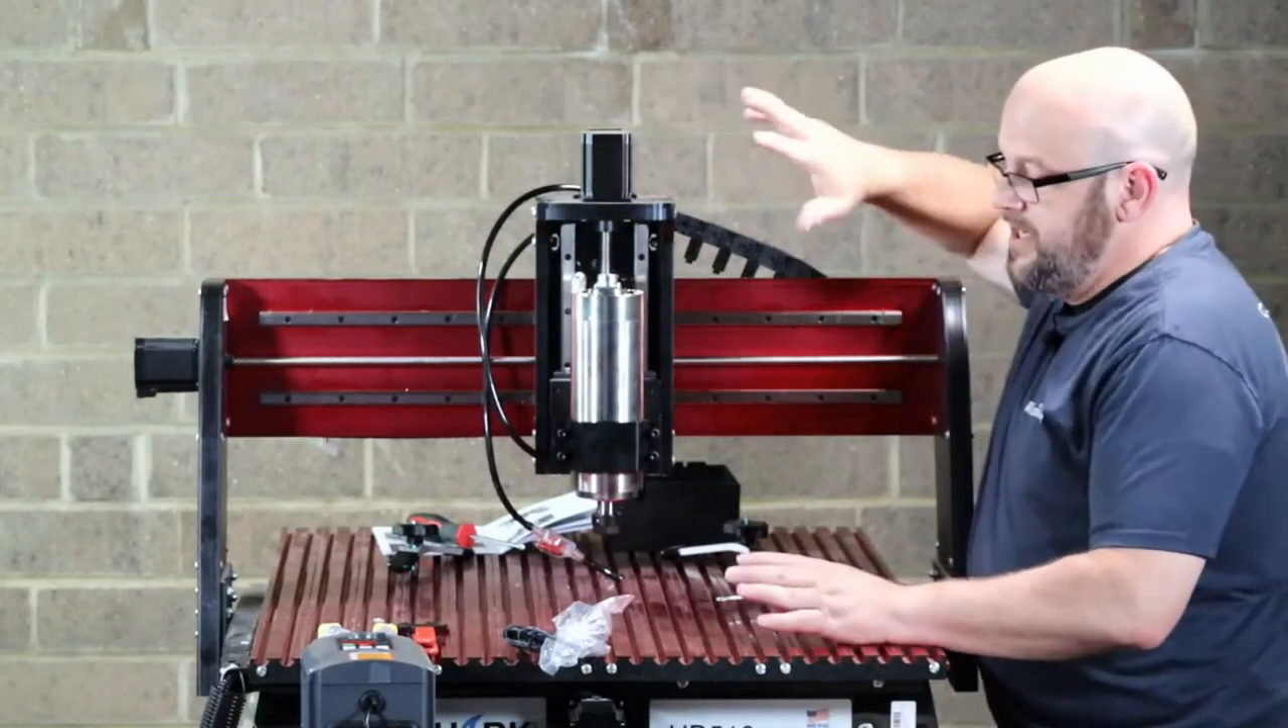So the spindle is now mounted.